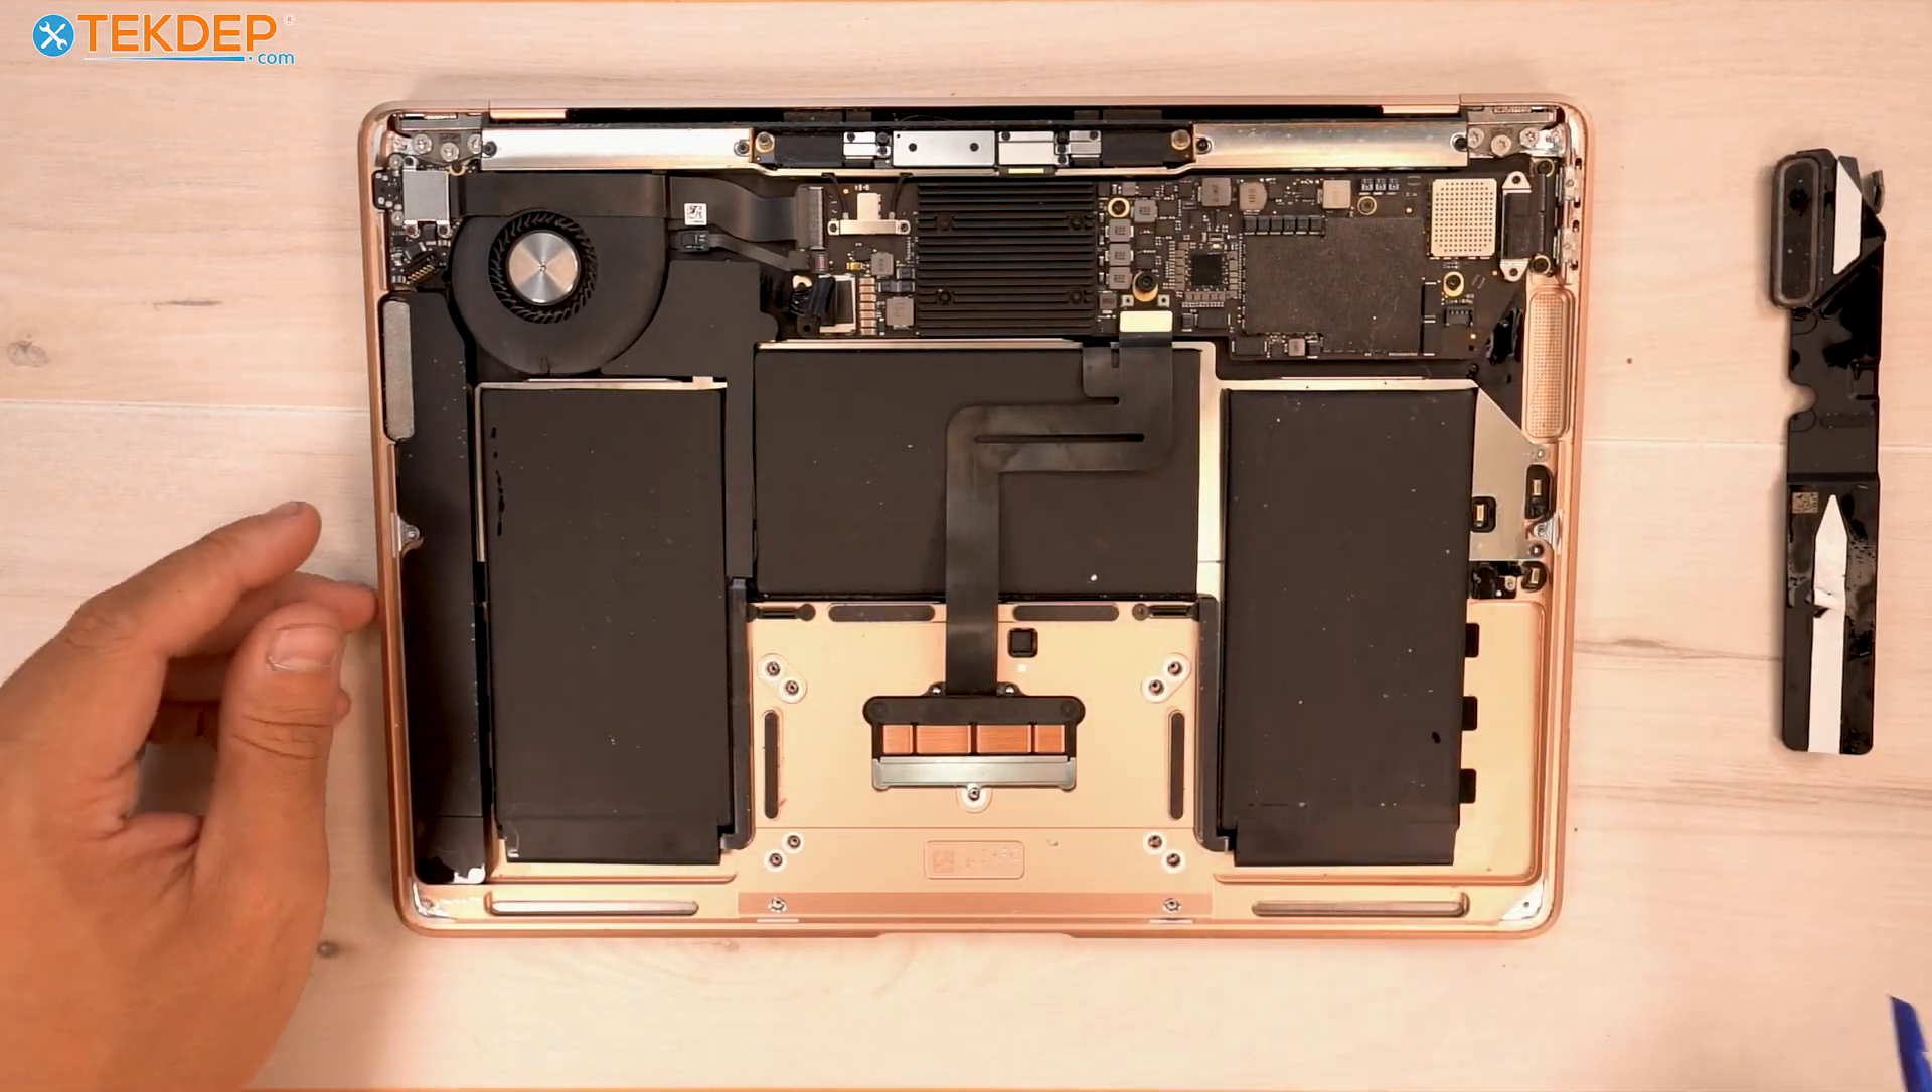That's our speaker on the right-hand side removed.